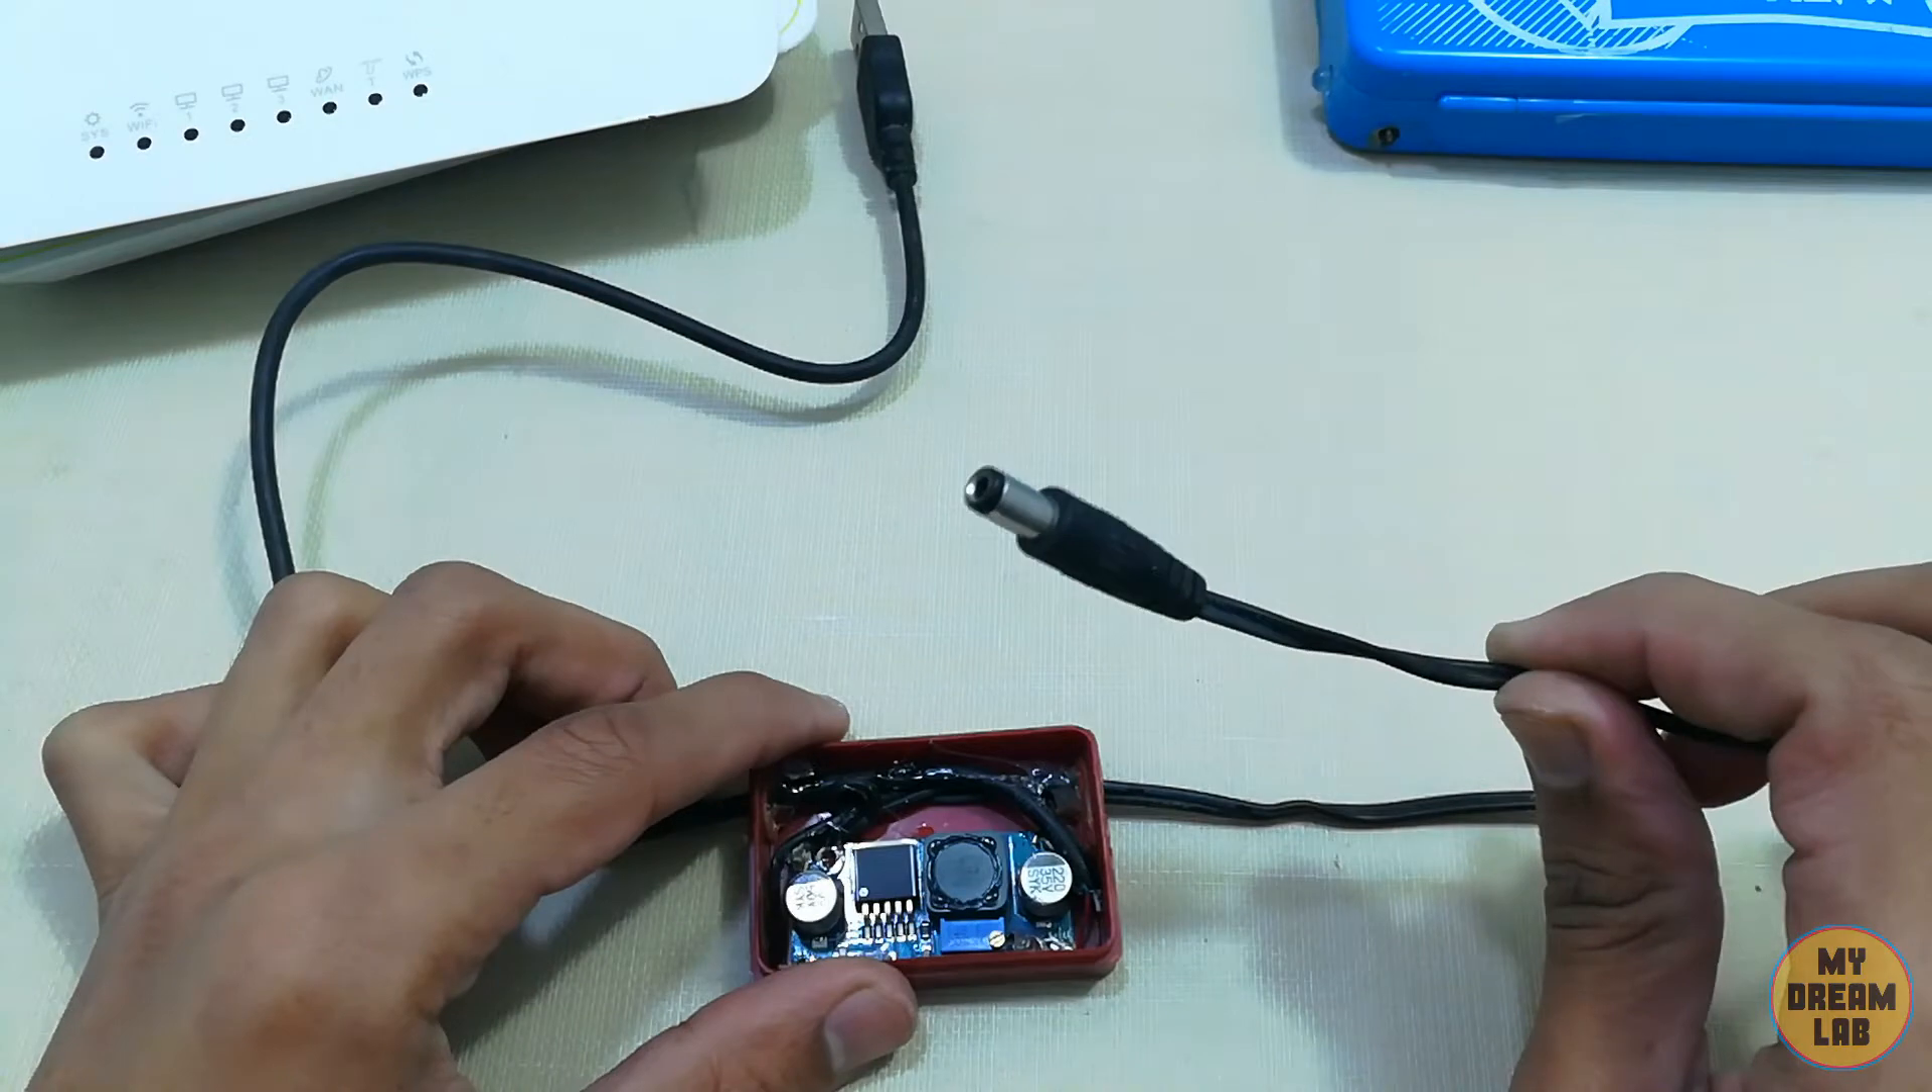یہاں پر میں نے اس باکس میں اس مڈیول کو یہاں پر فیٹ کر دیا ہے۔